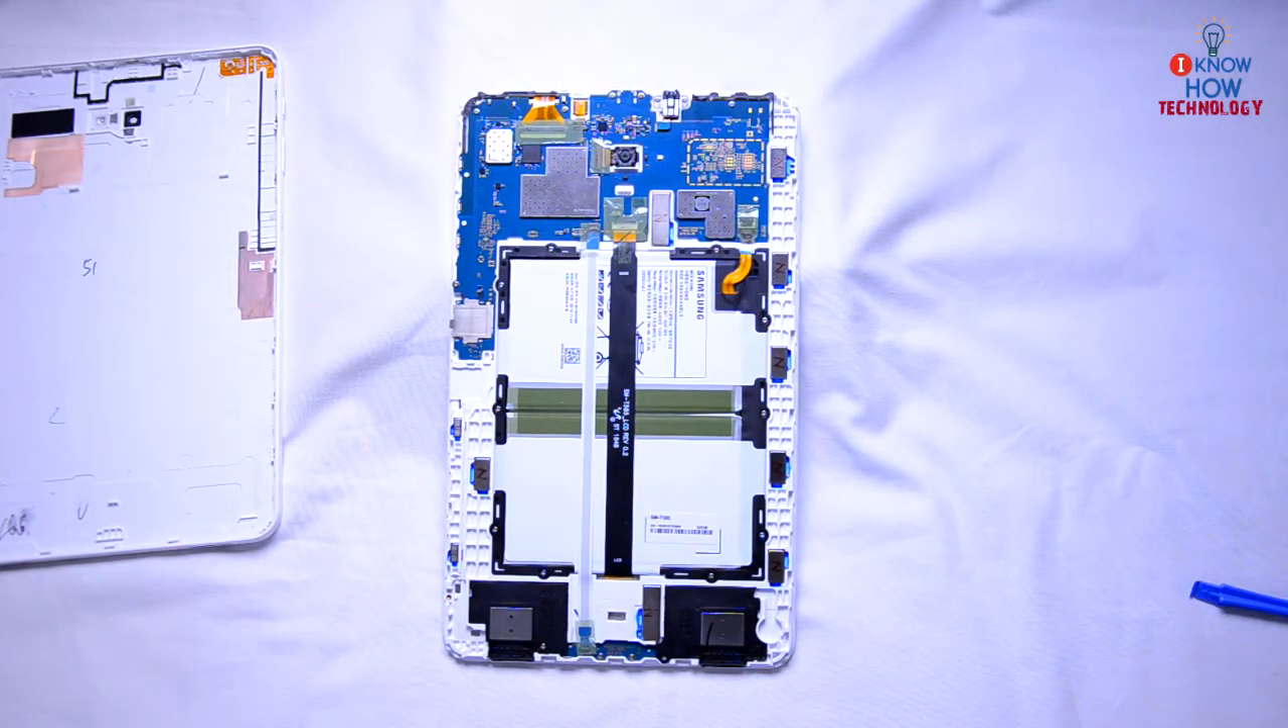All right so our back cover is off now.